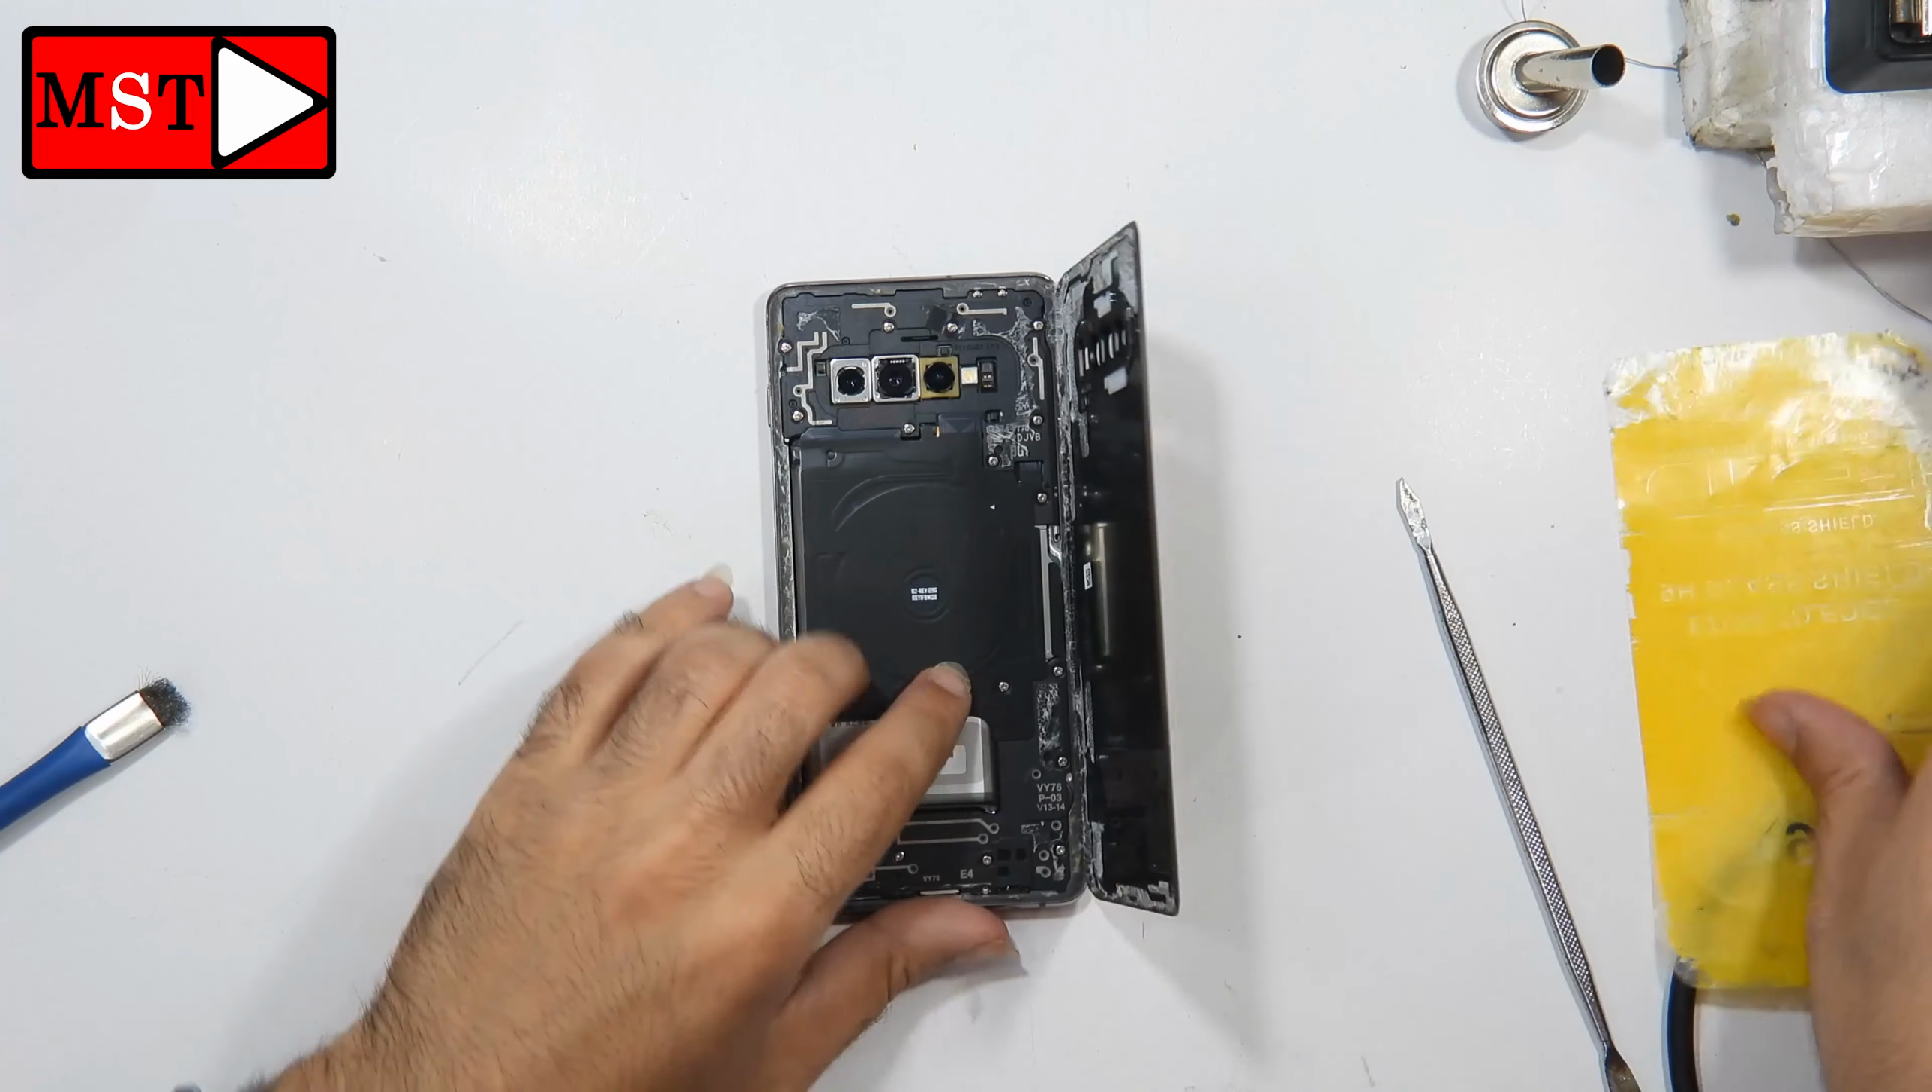Okay, the back has been removed.